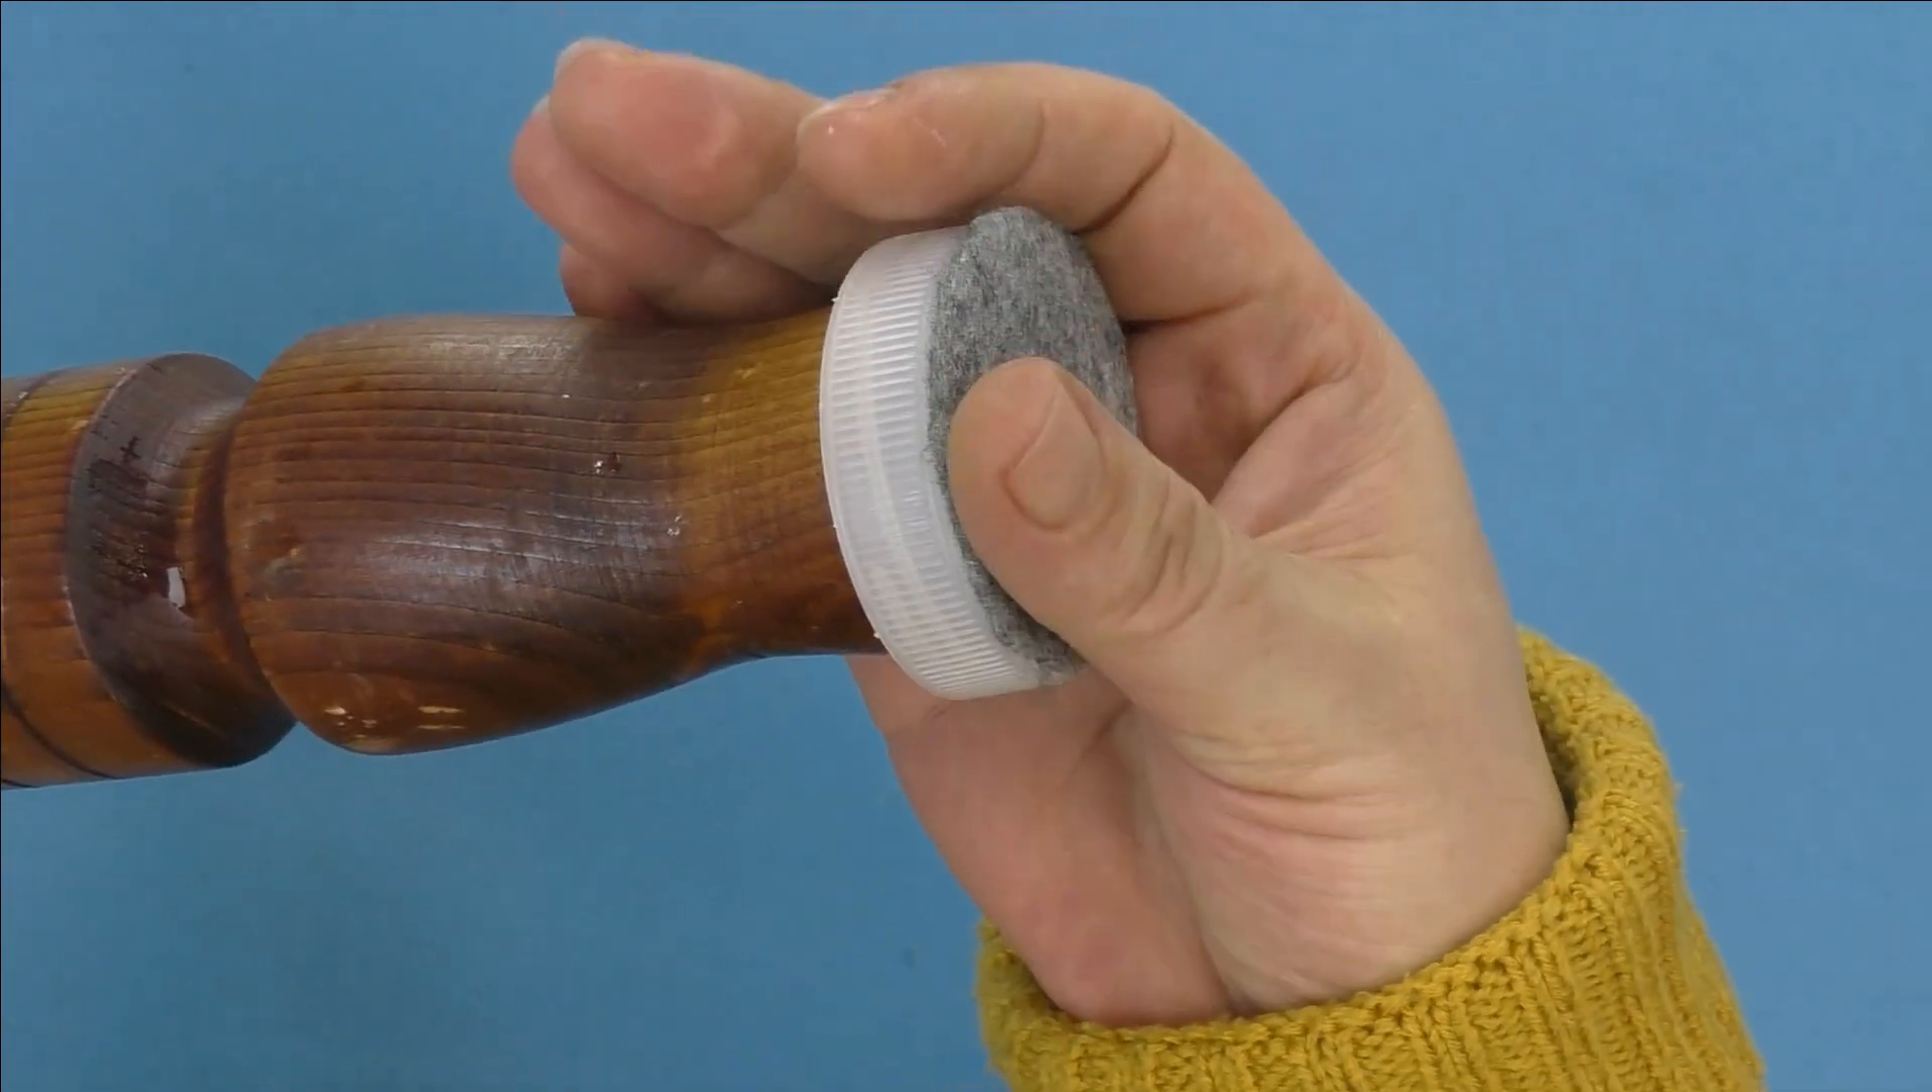Сначала мы приклеили крышку с помощью термоклея к ножке и уже на саму крышку мы приклеили фетр.